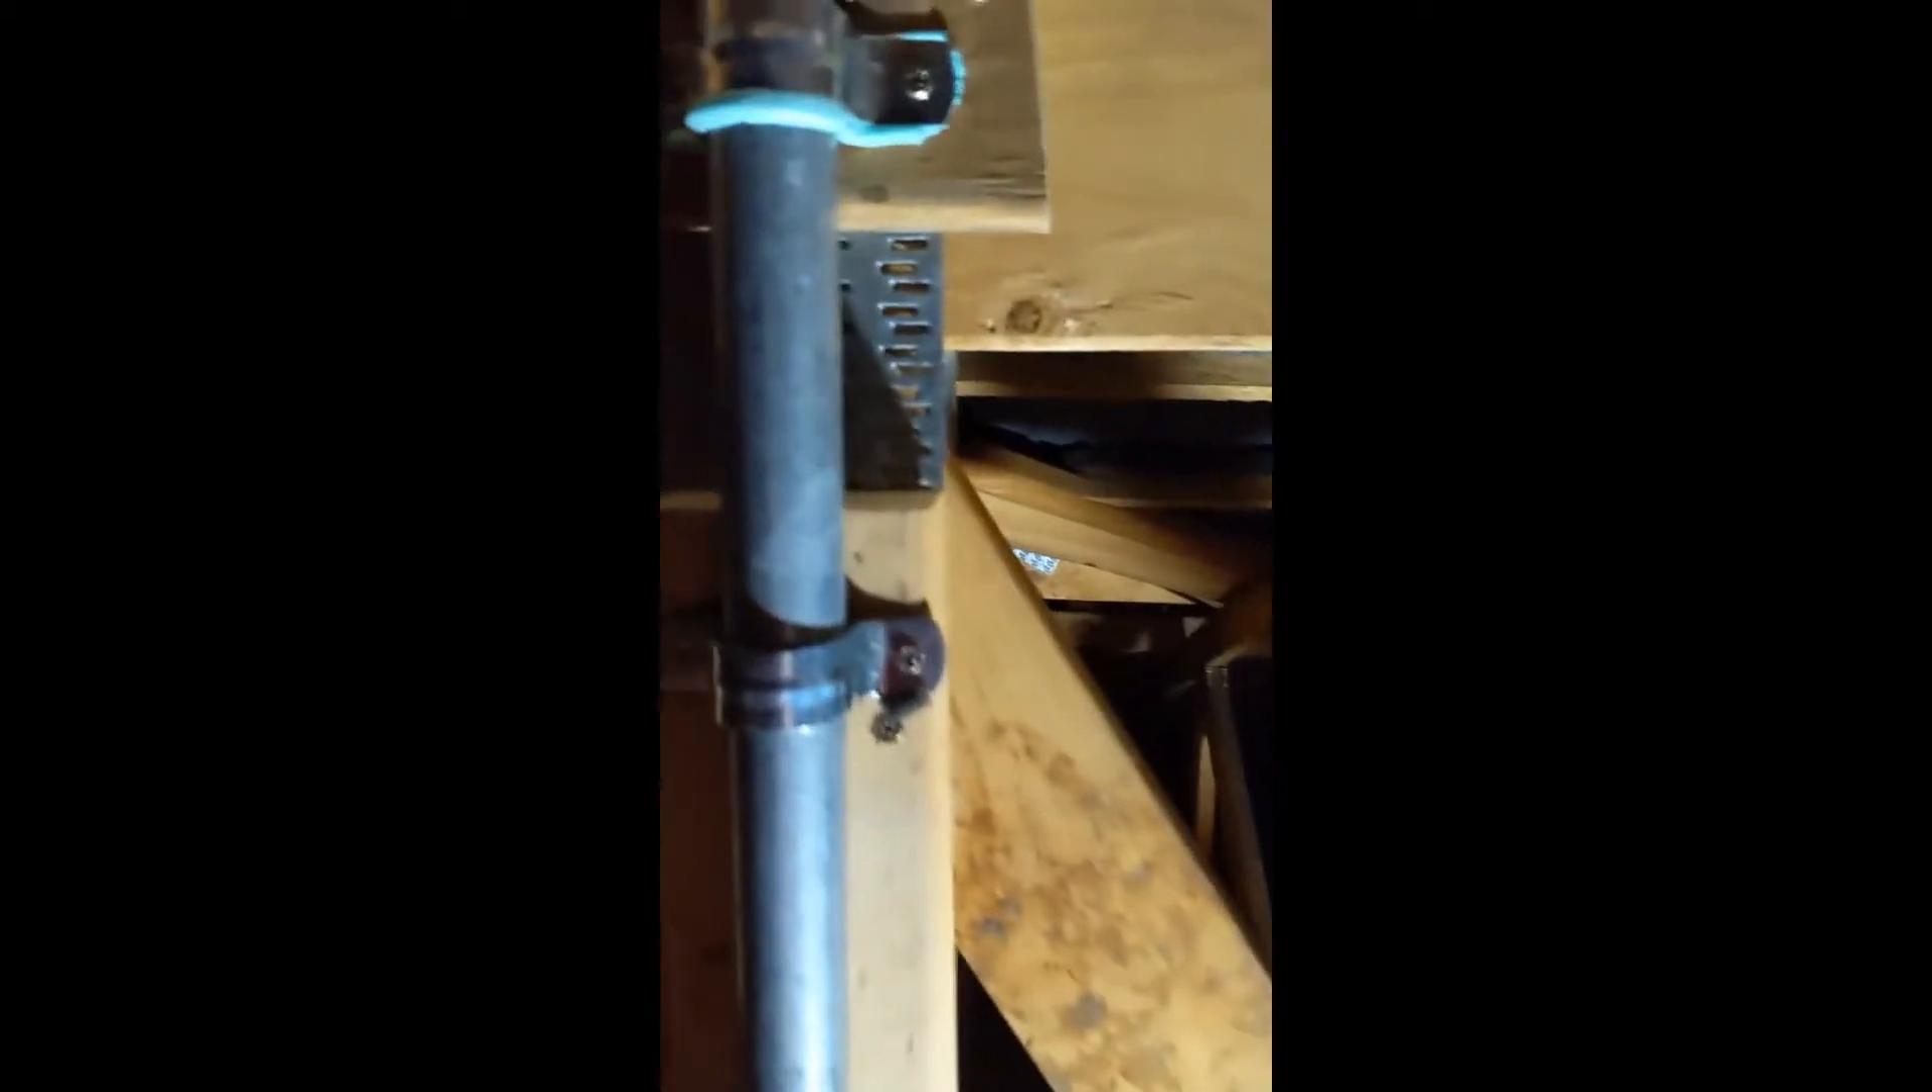I've added some extra saddles here and here.